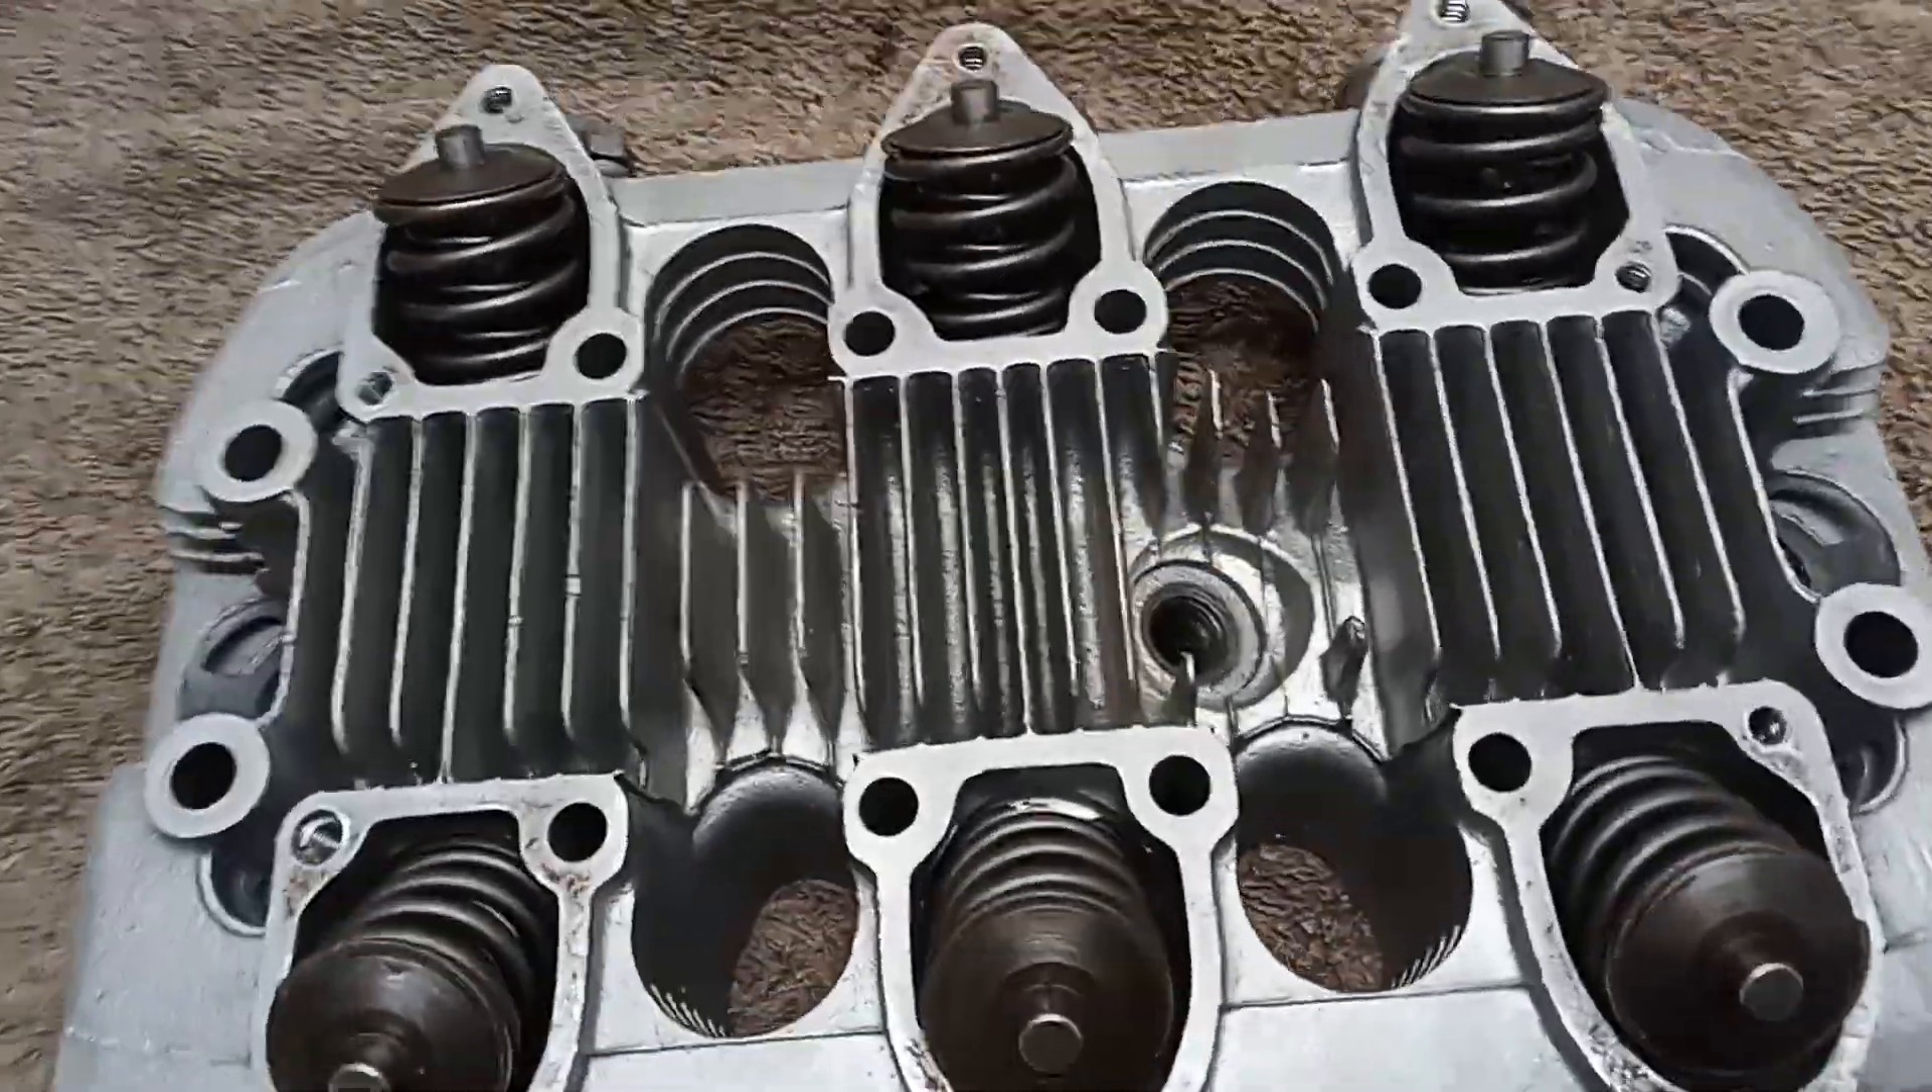All the valves are now in.